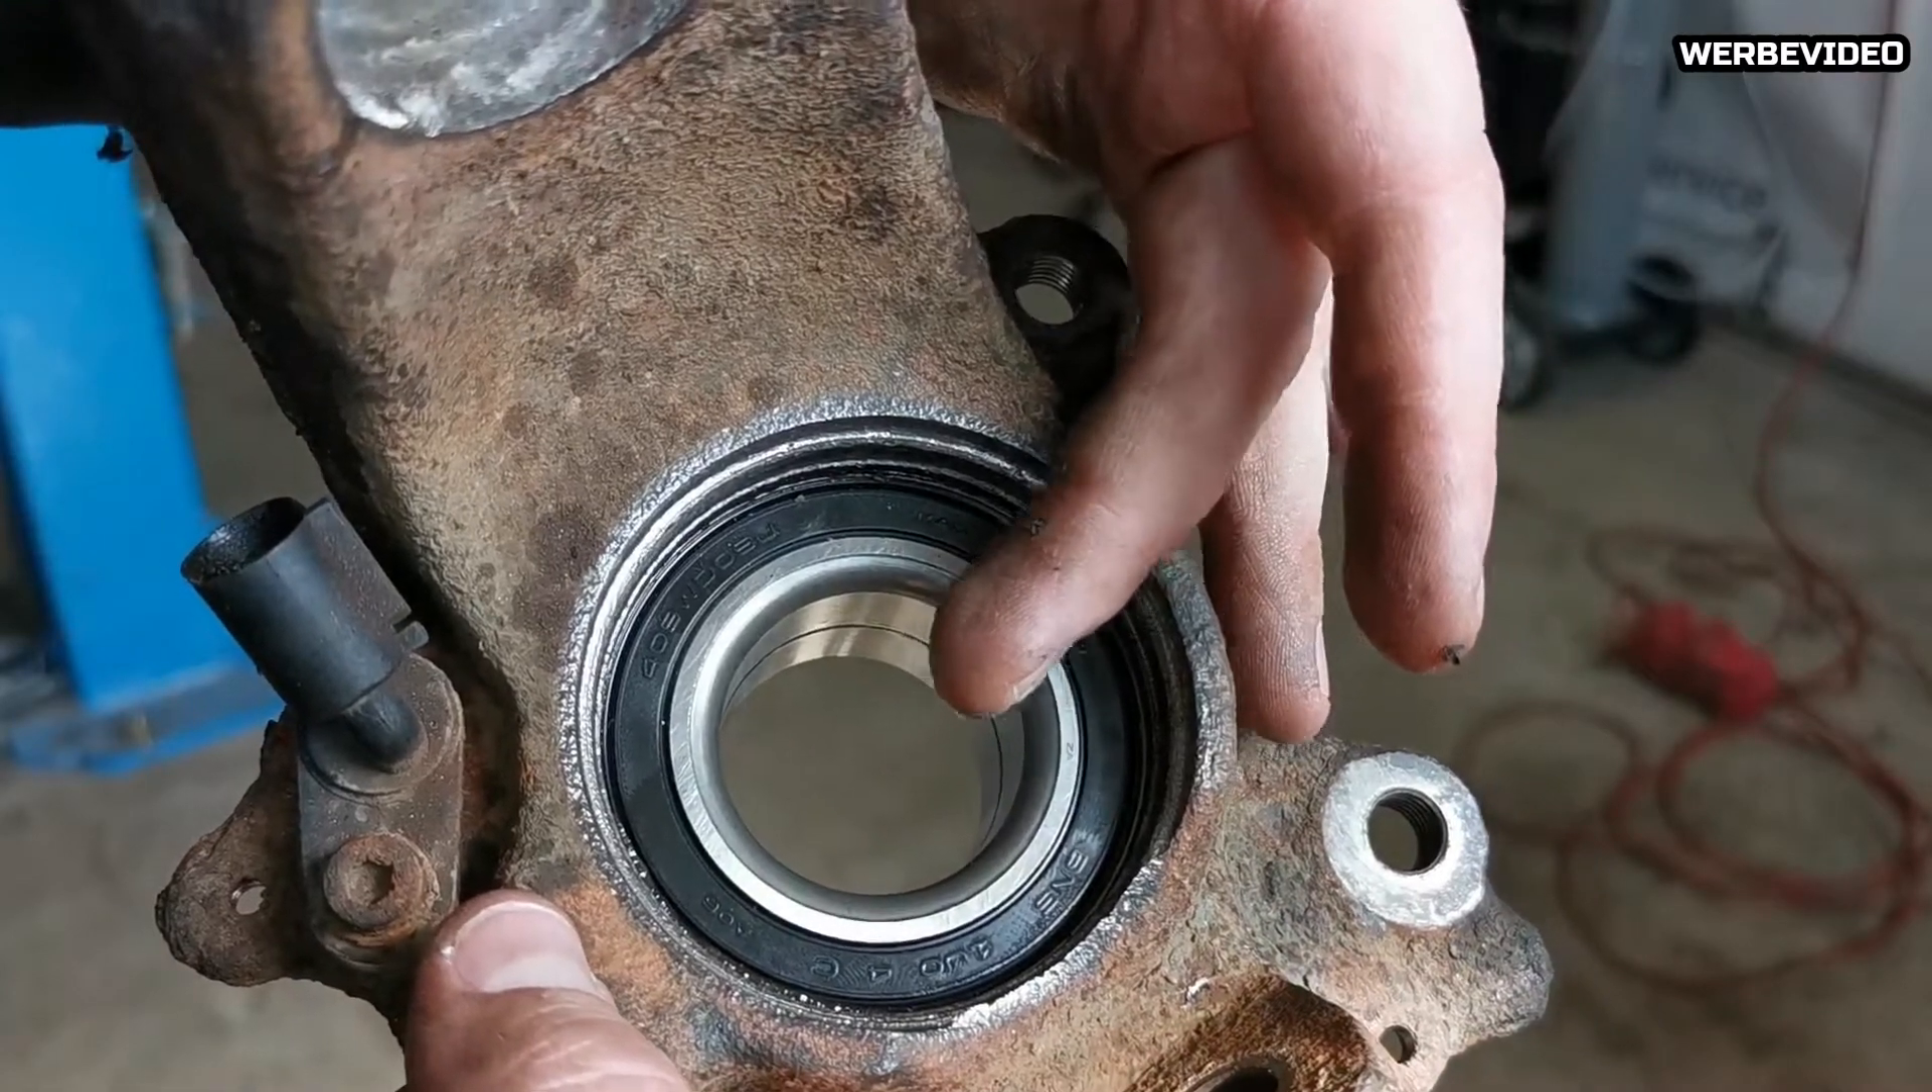So, das neue Radlager ist jetzt auch drin.